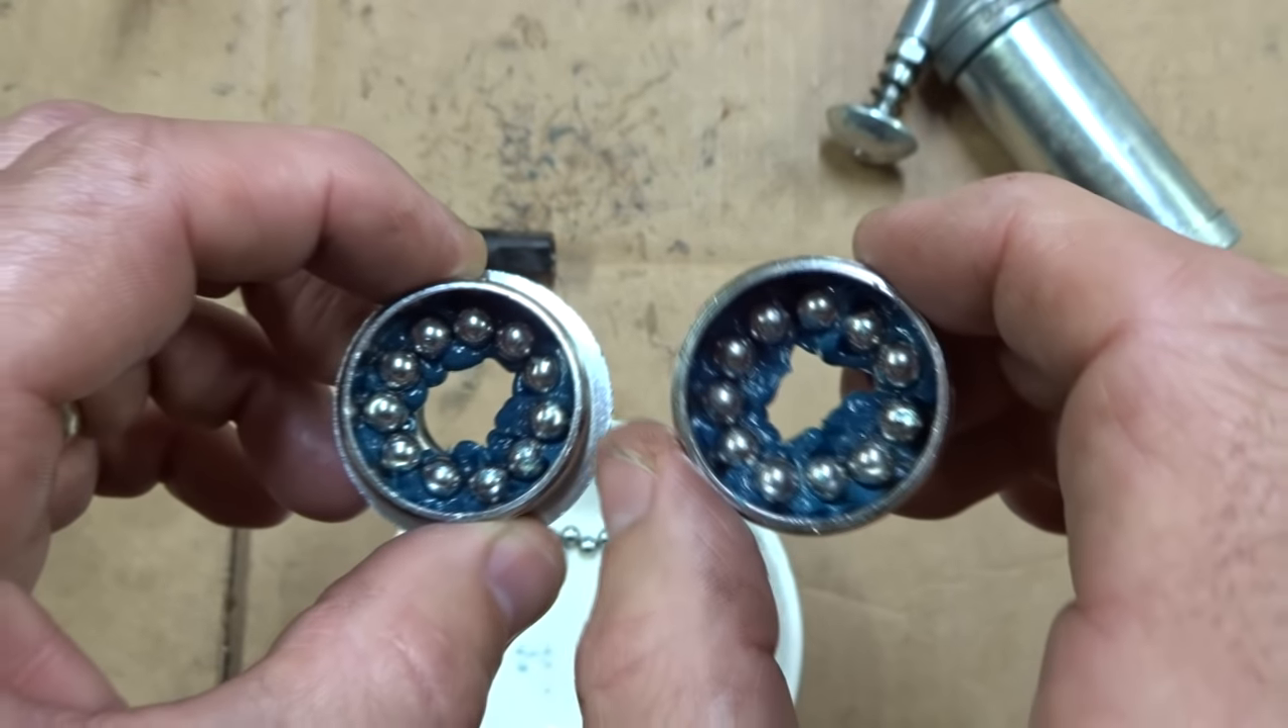And so I have eleven bearings on each side and they form a nice complete circle around the races like that.